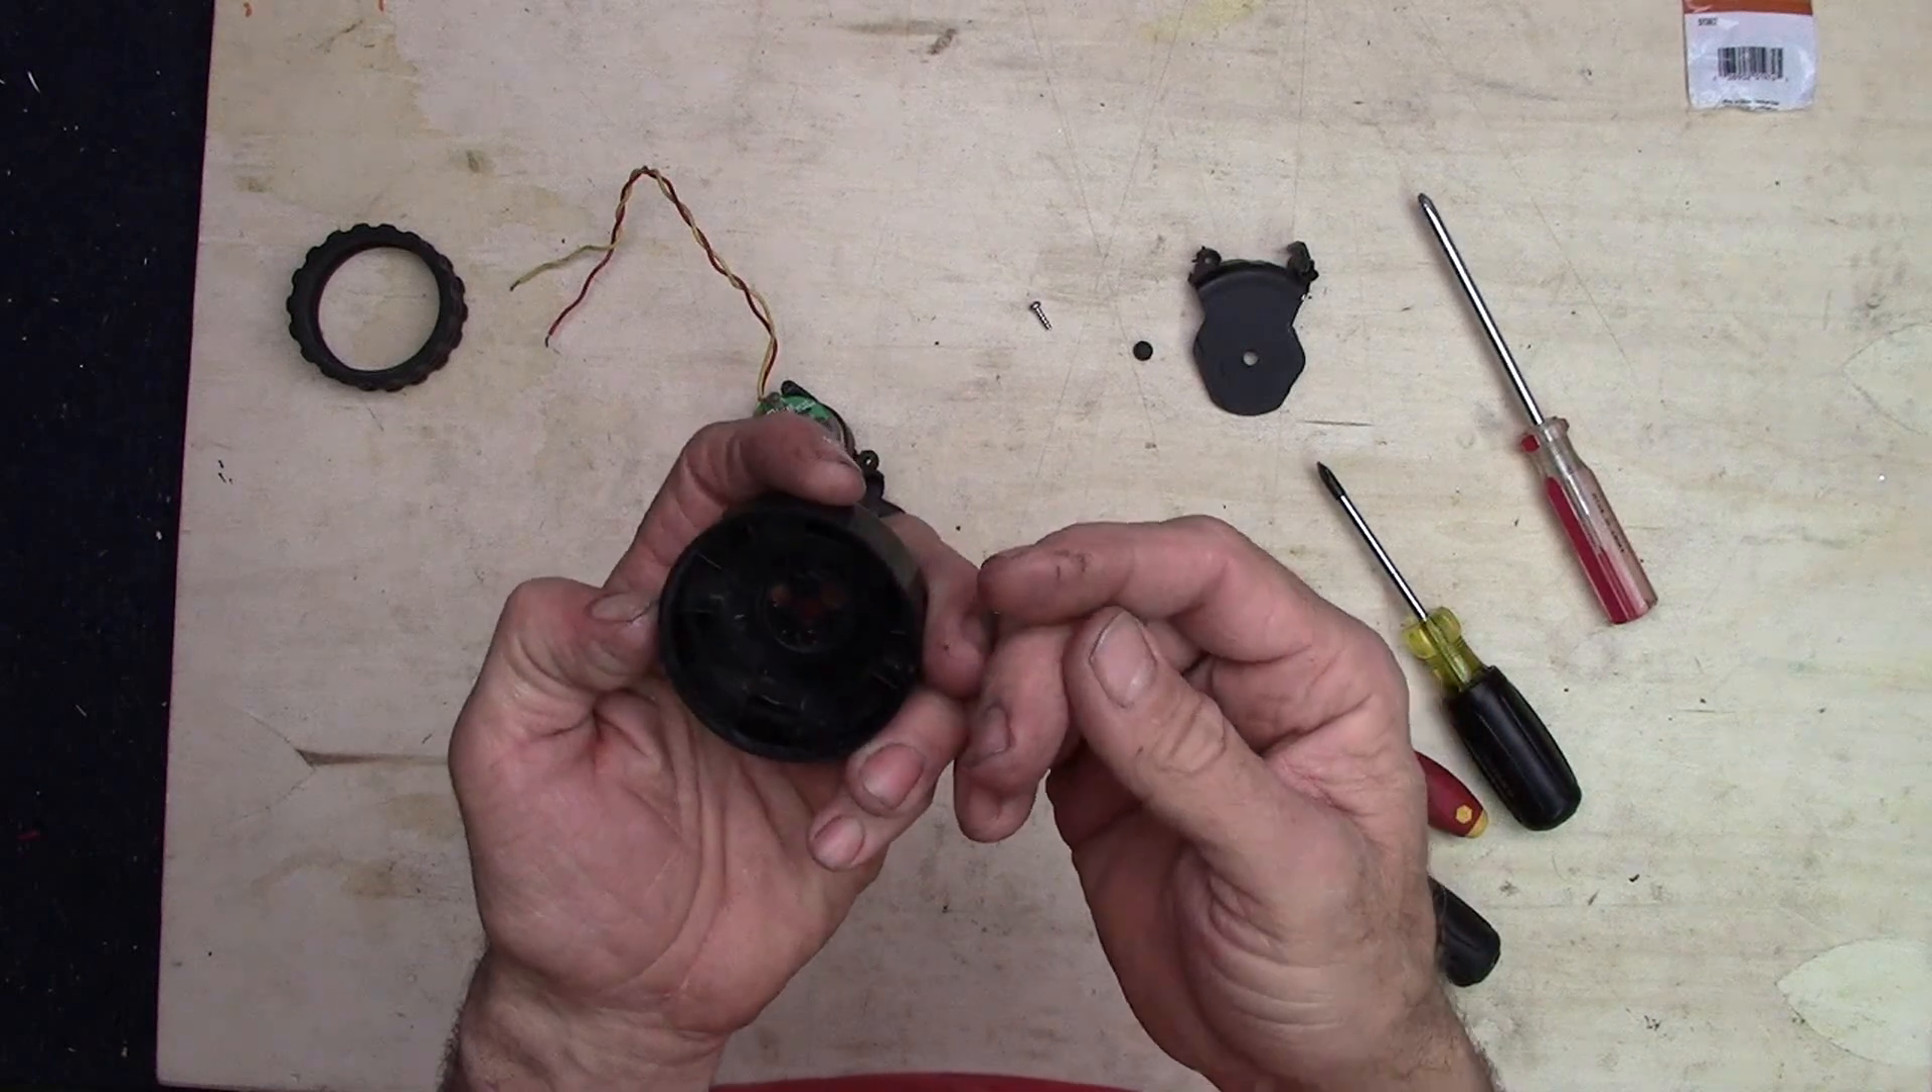One Roomba tire, one Roomba wheel naked of said tire.